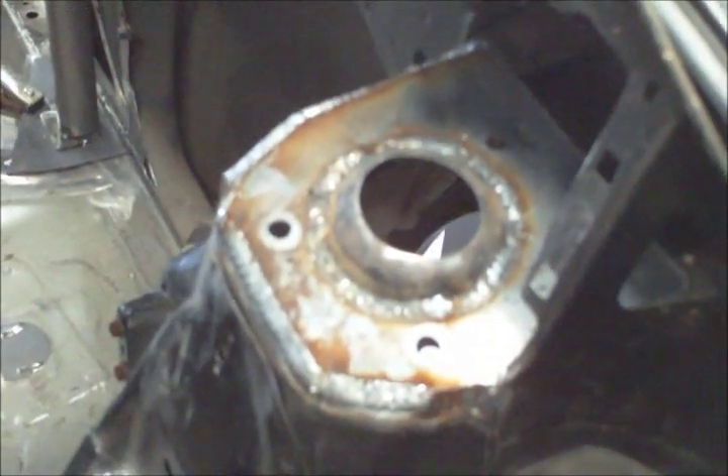And I'll just move around the back now and show you the rear strut towers have been plated as well. And that's where the backstays for the main hoop will attach.